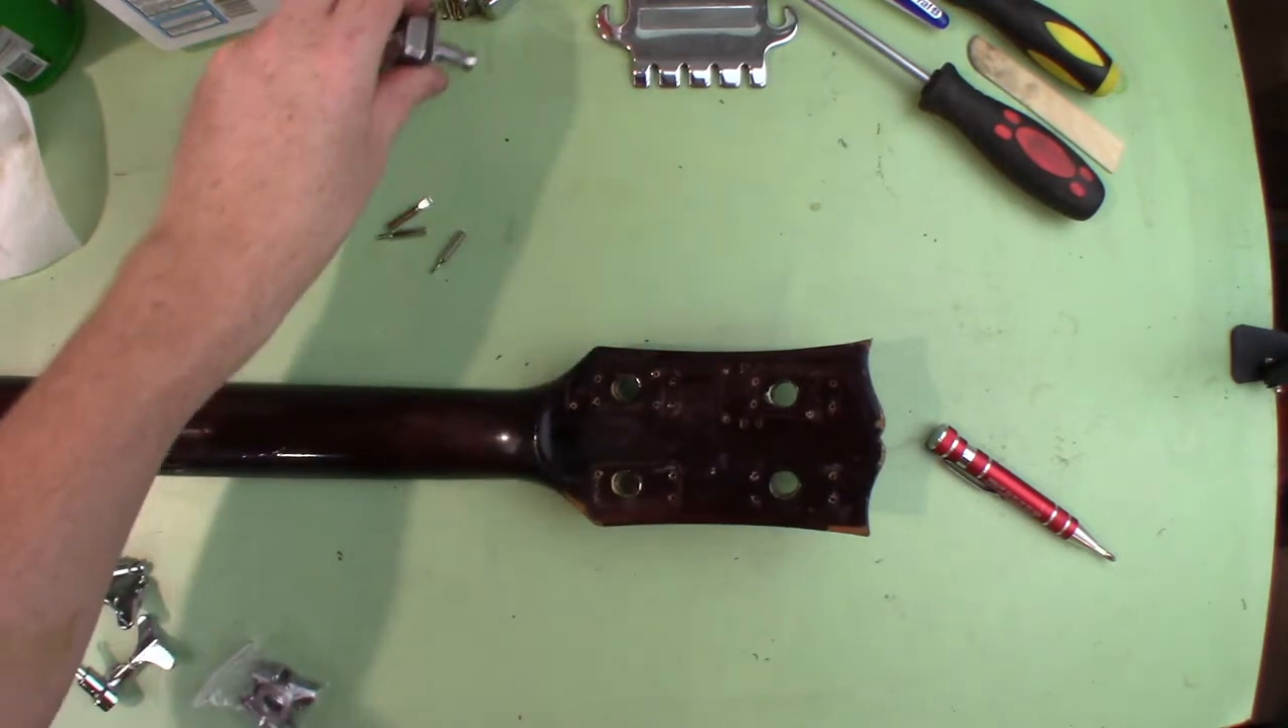Okay, so I got the old tuners out. See there's a lot of holes back here.